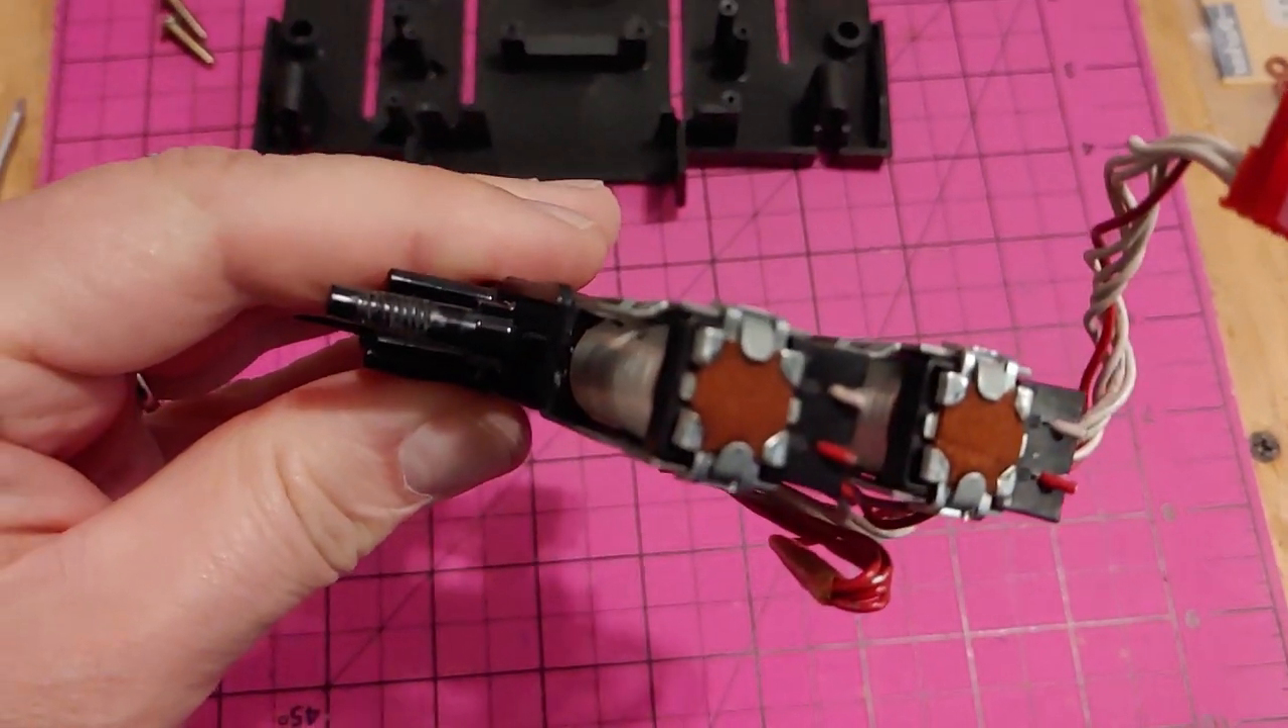And here it is, the solenoid assembly removed from the tray.